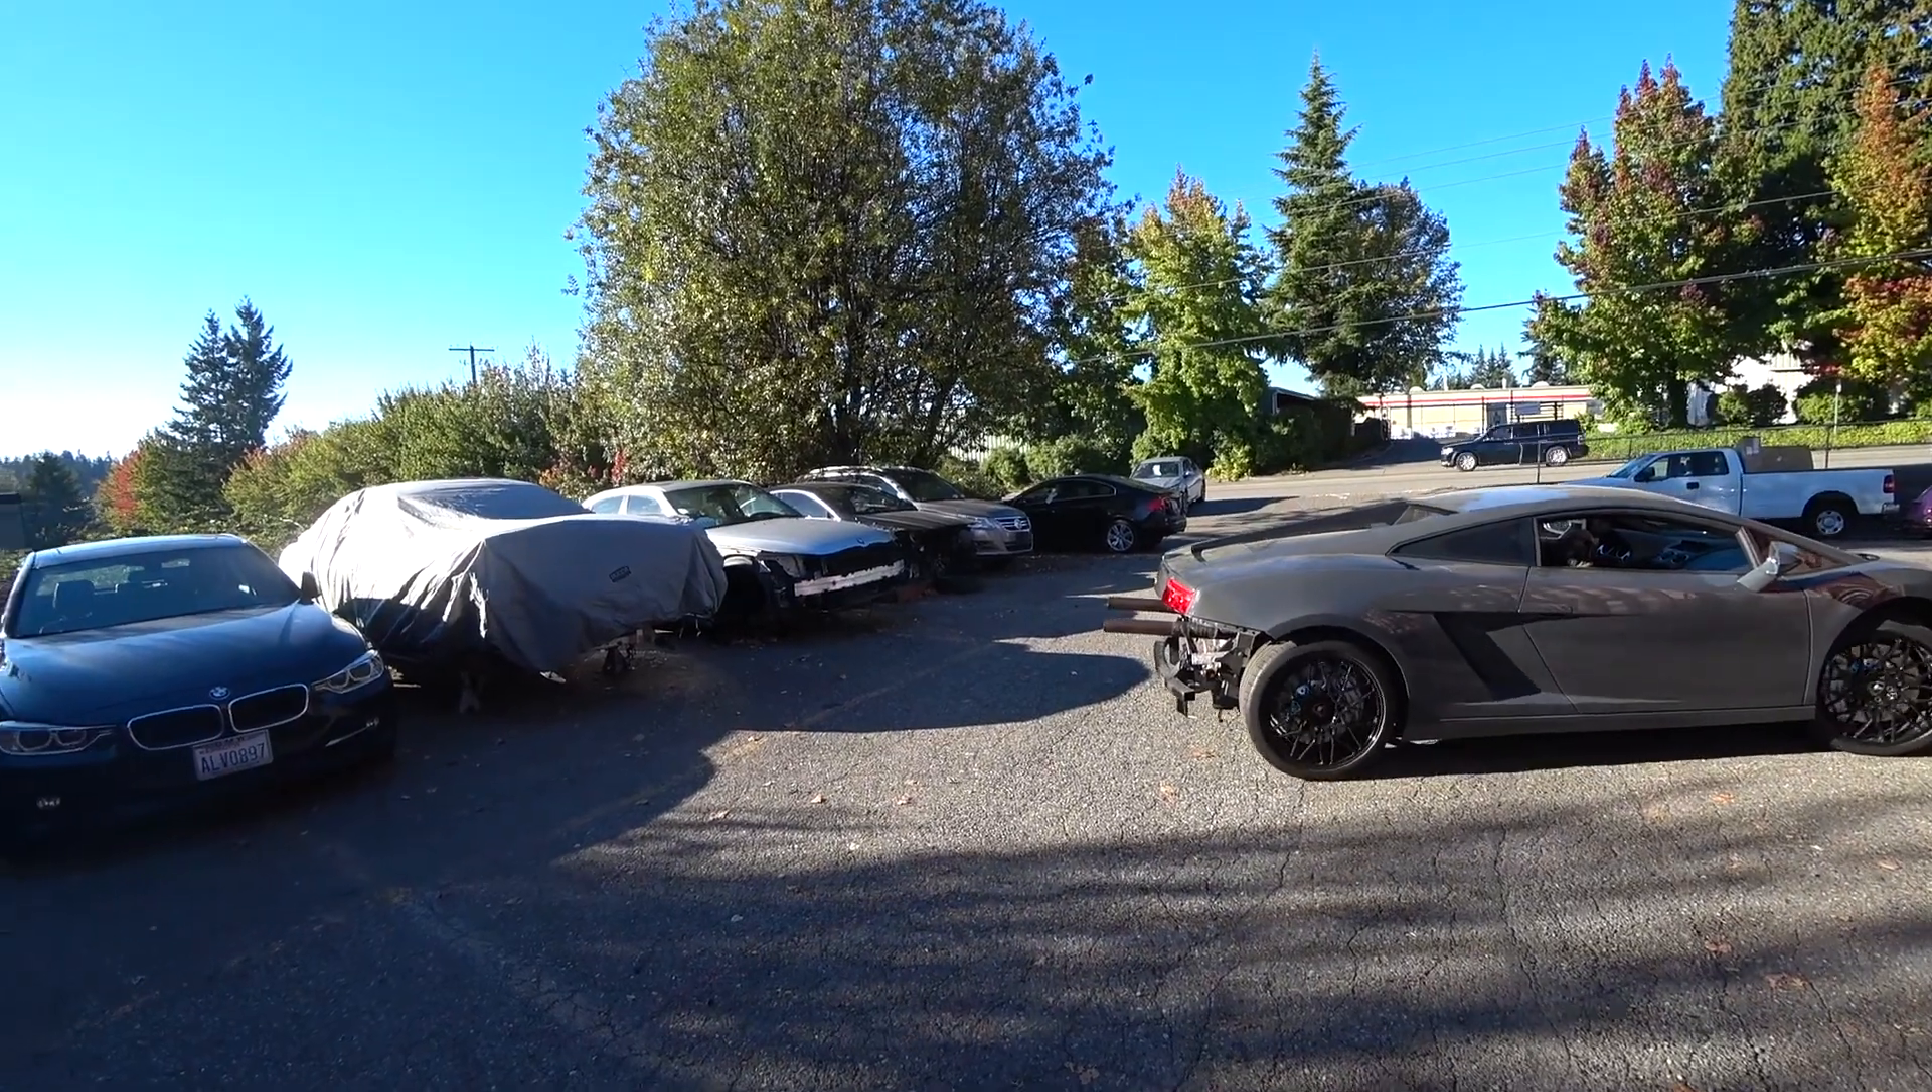Yeah, those pipes are sticking out.